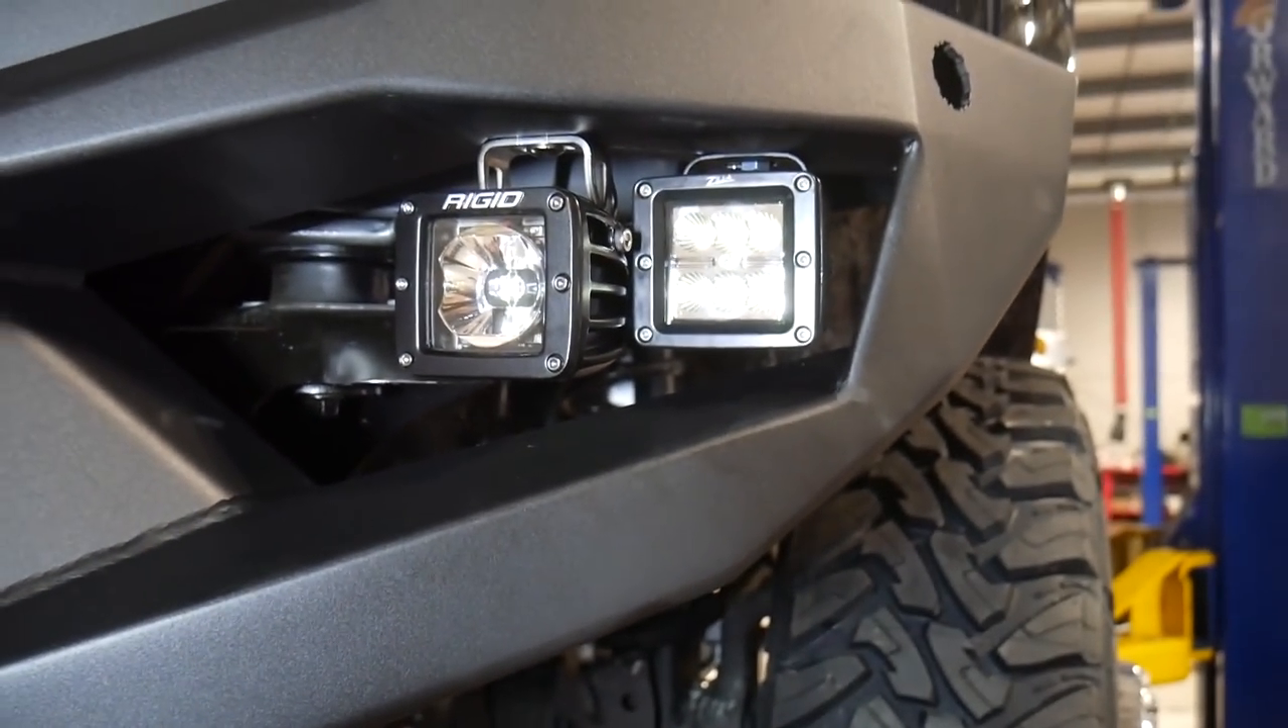Then, we've got our fog lights all nice mounted up here.